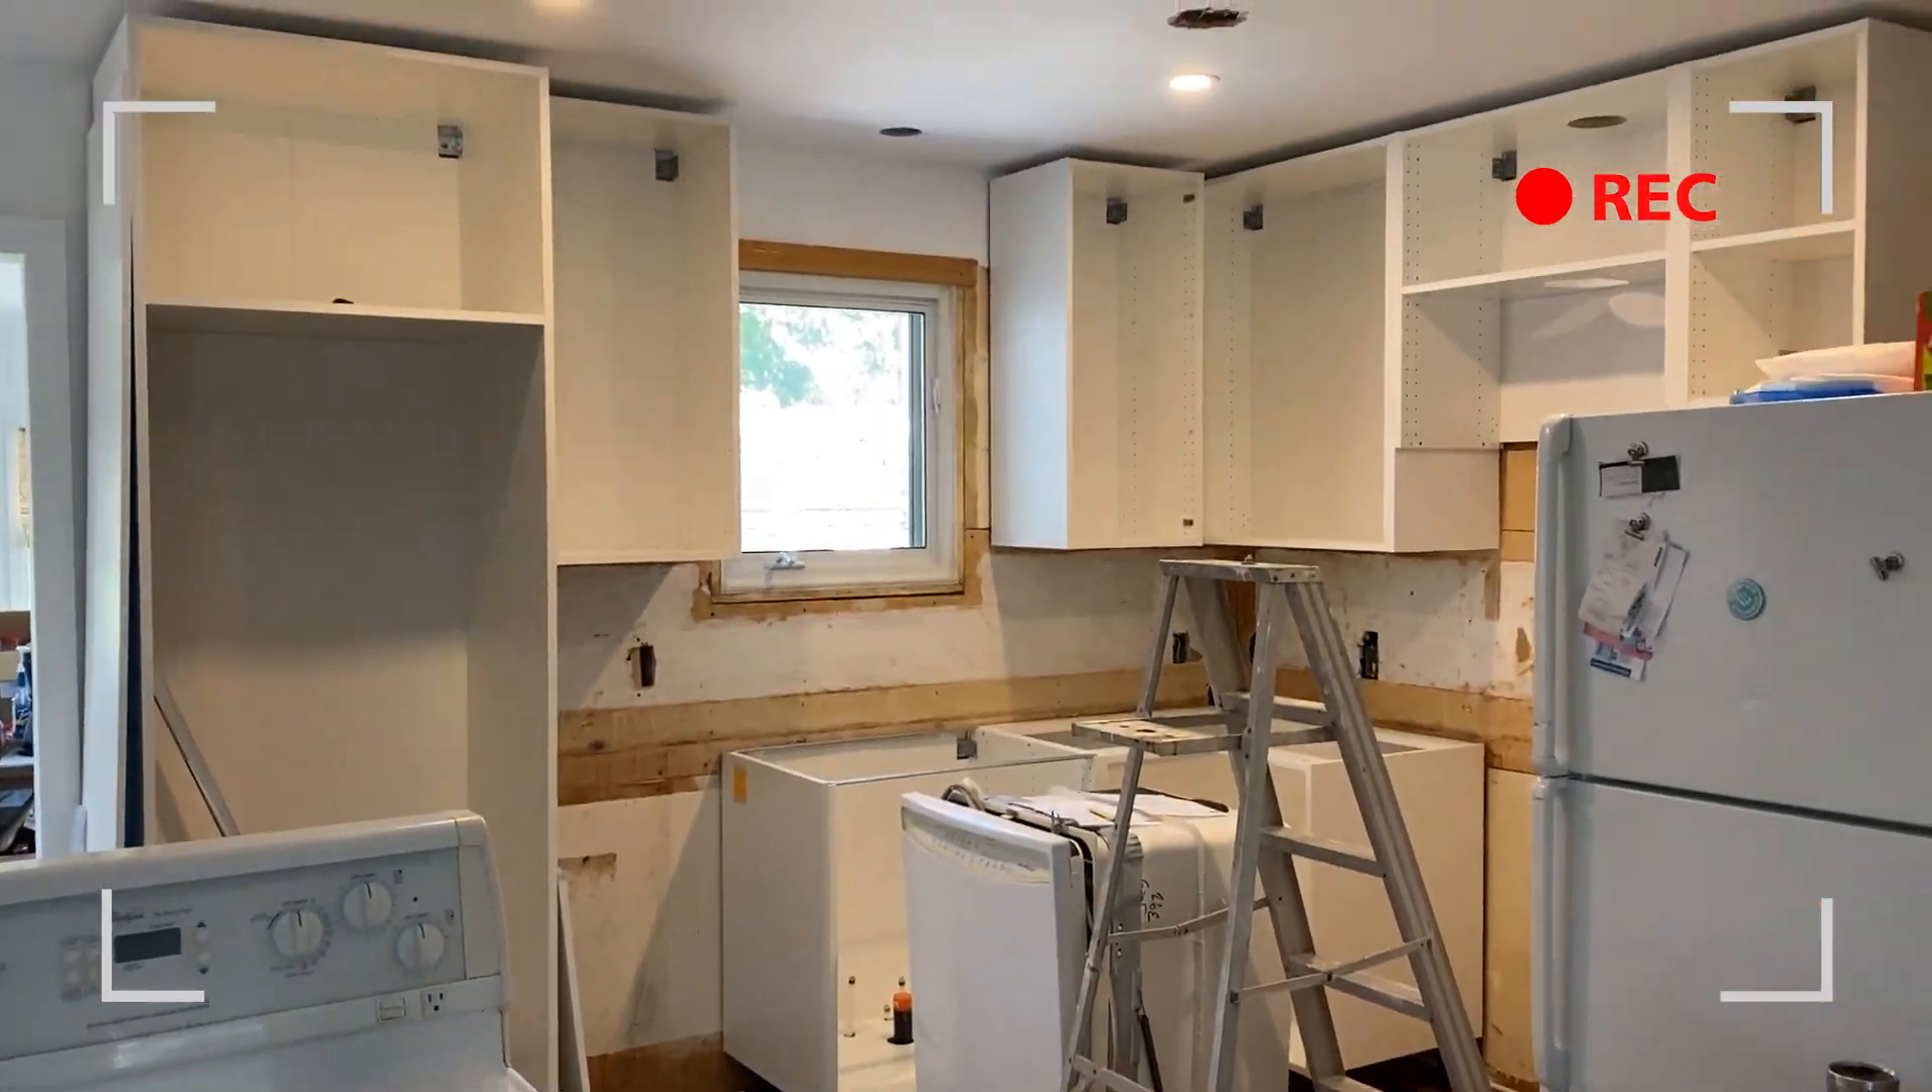Ça avance super bien, donc toutes les caissons qui sont sur le mur sont posées.